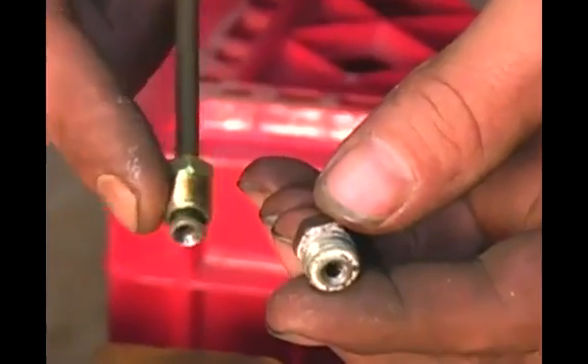I have the fitting from the proportioning block on my truck and the fitting on the replacement line. Now, as you can see, there's a pretty good size difference.